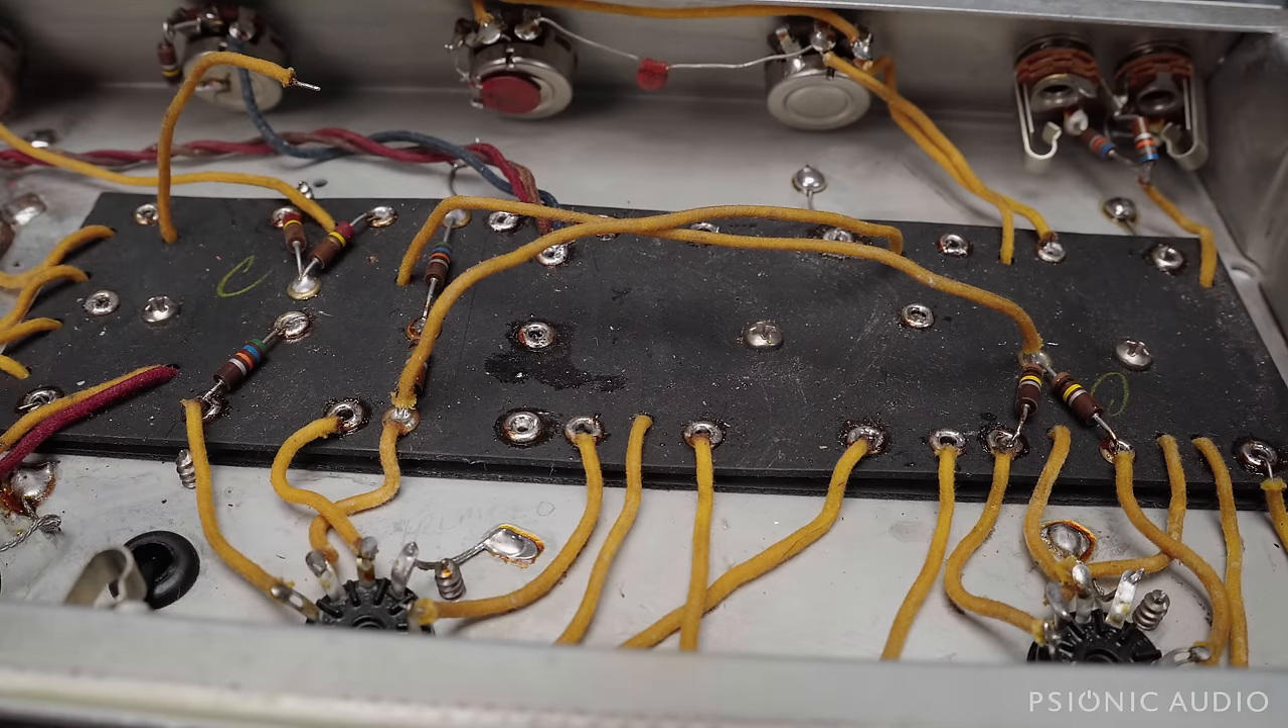Here, I've removed almost everything from the board.